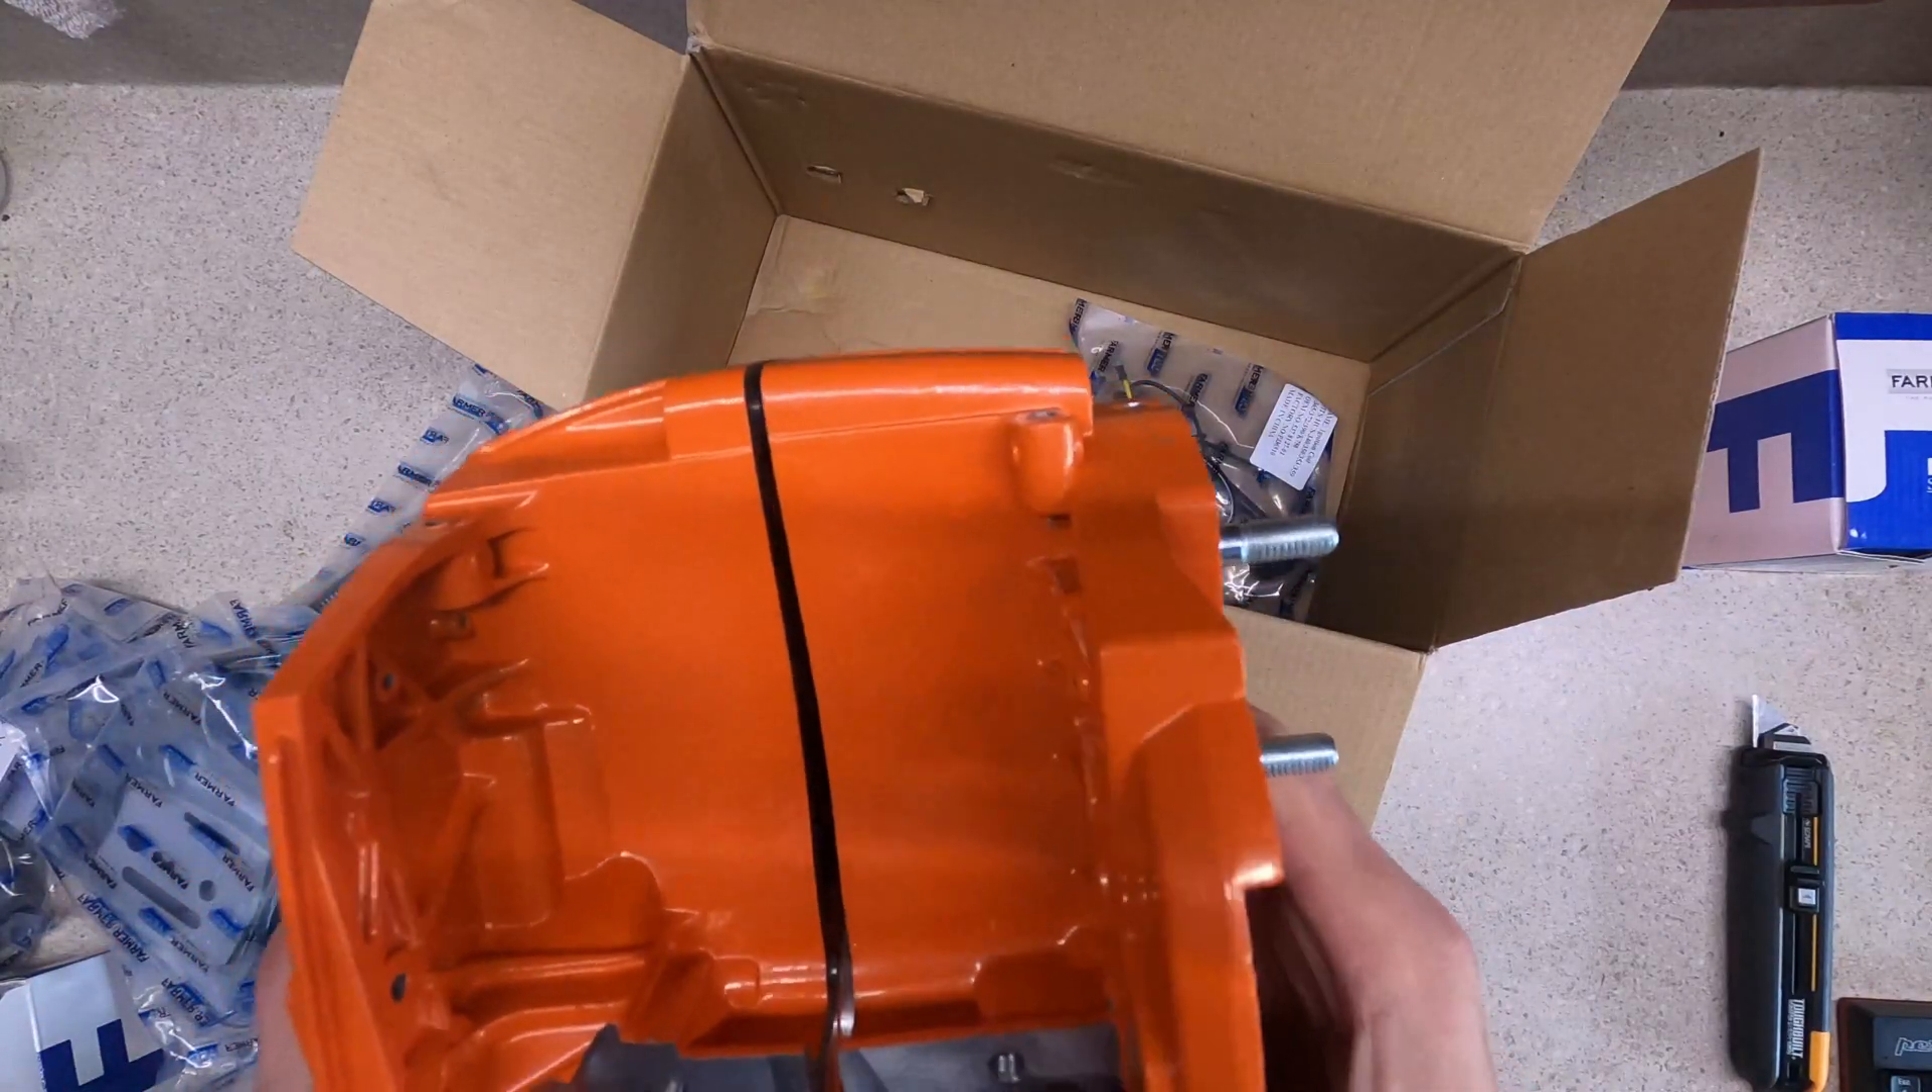Looks like the bar studs are already installed.